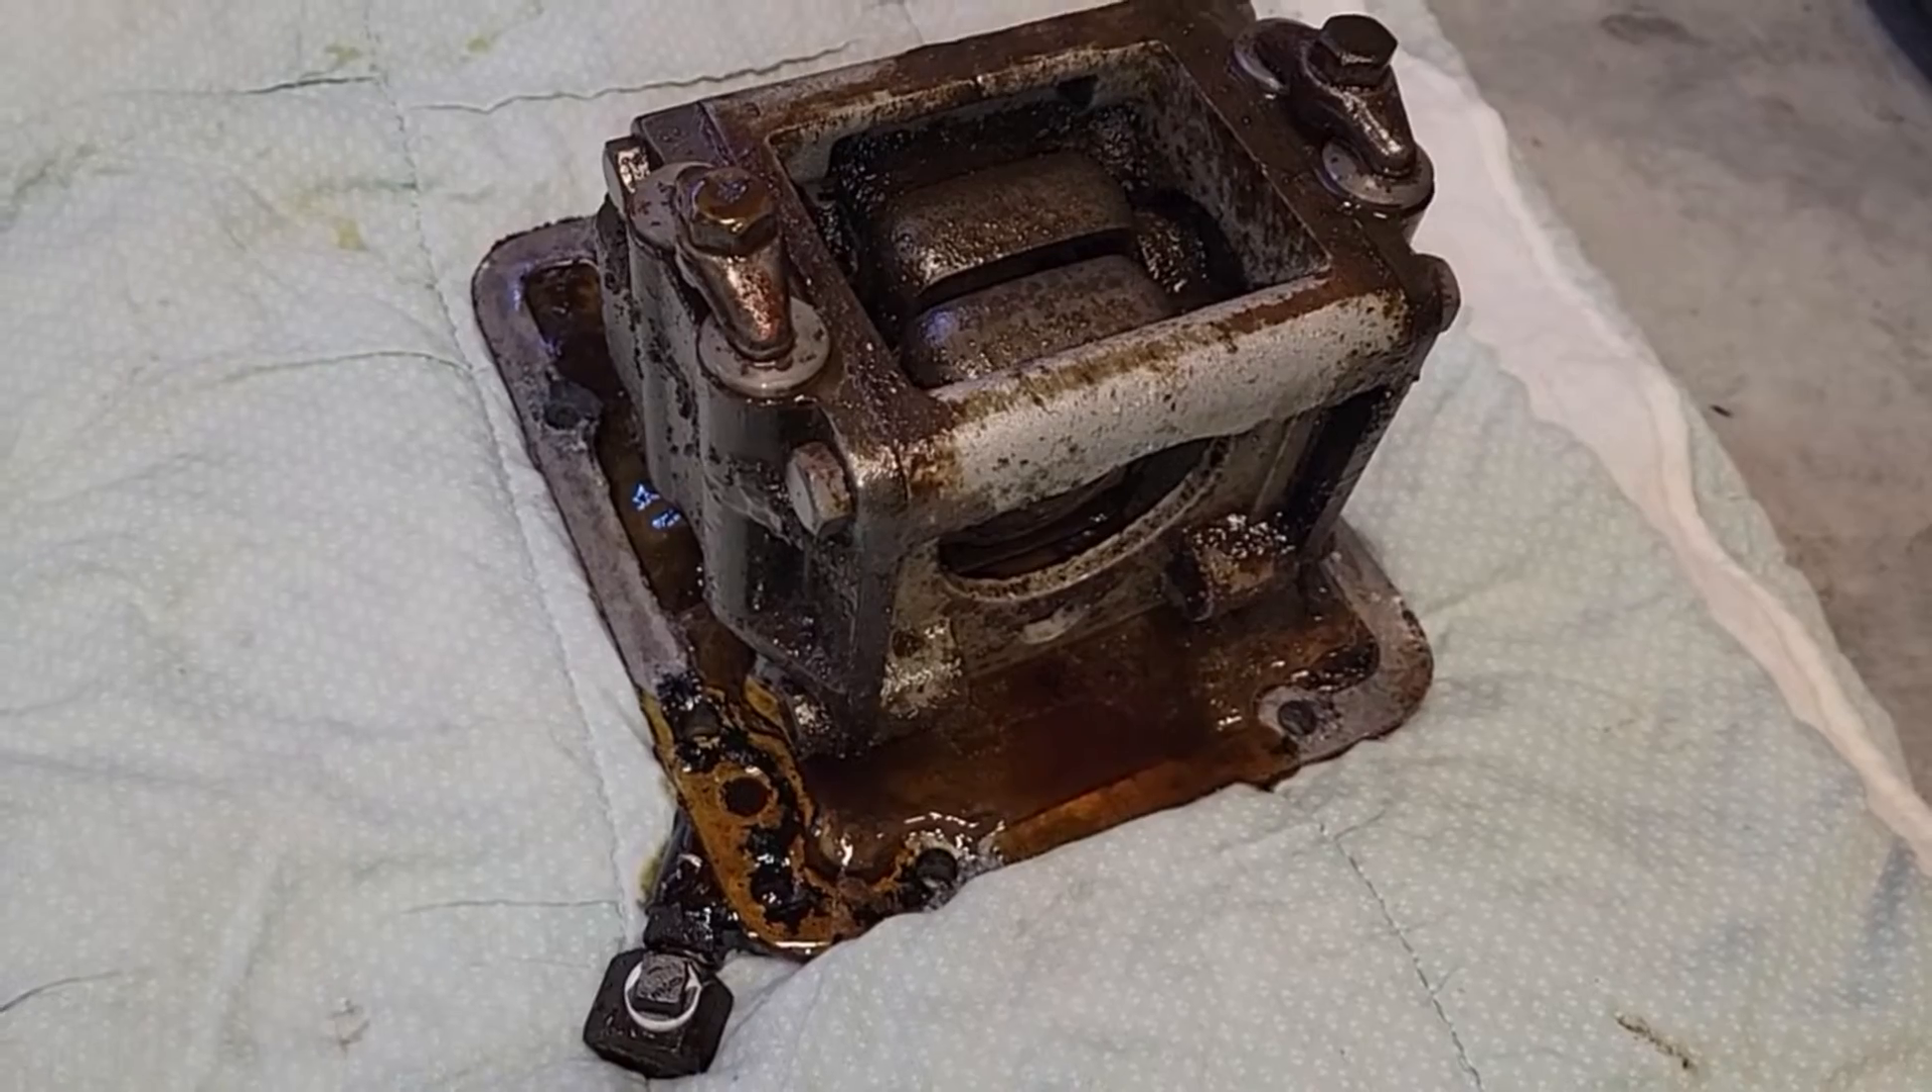Okay, so here is the pump taken out.